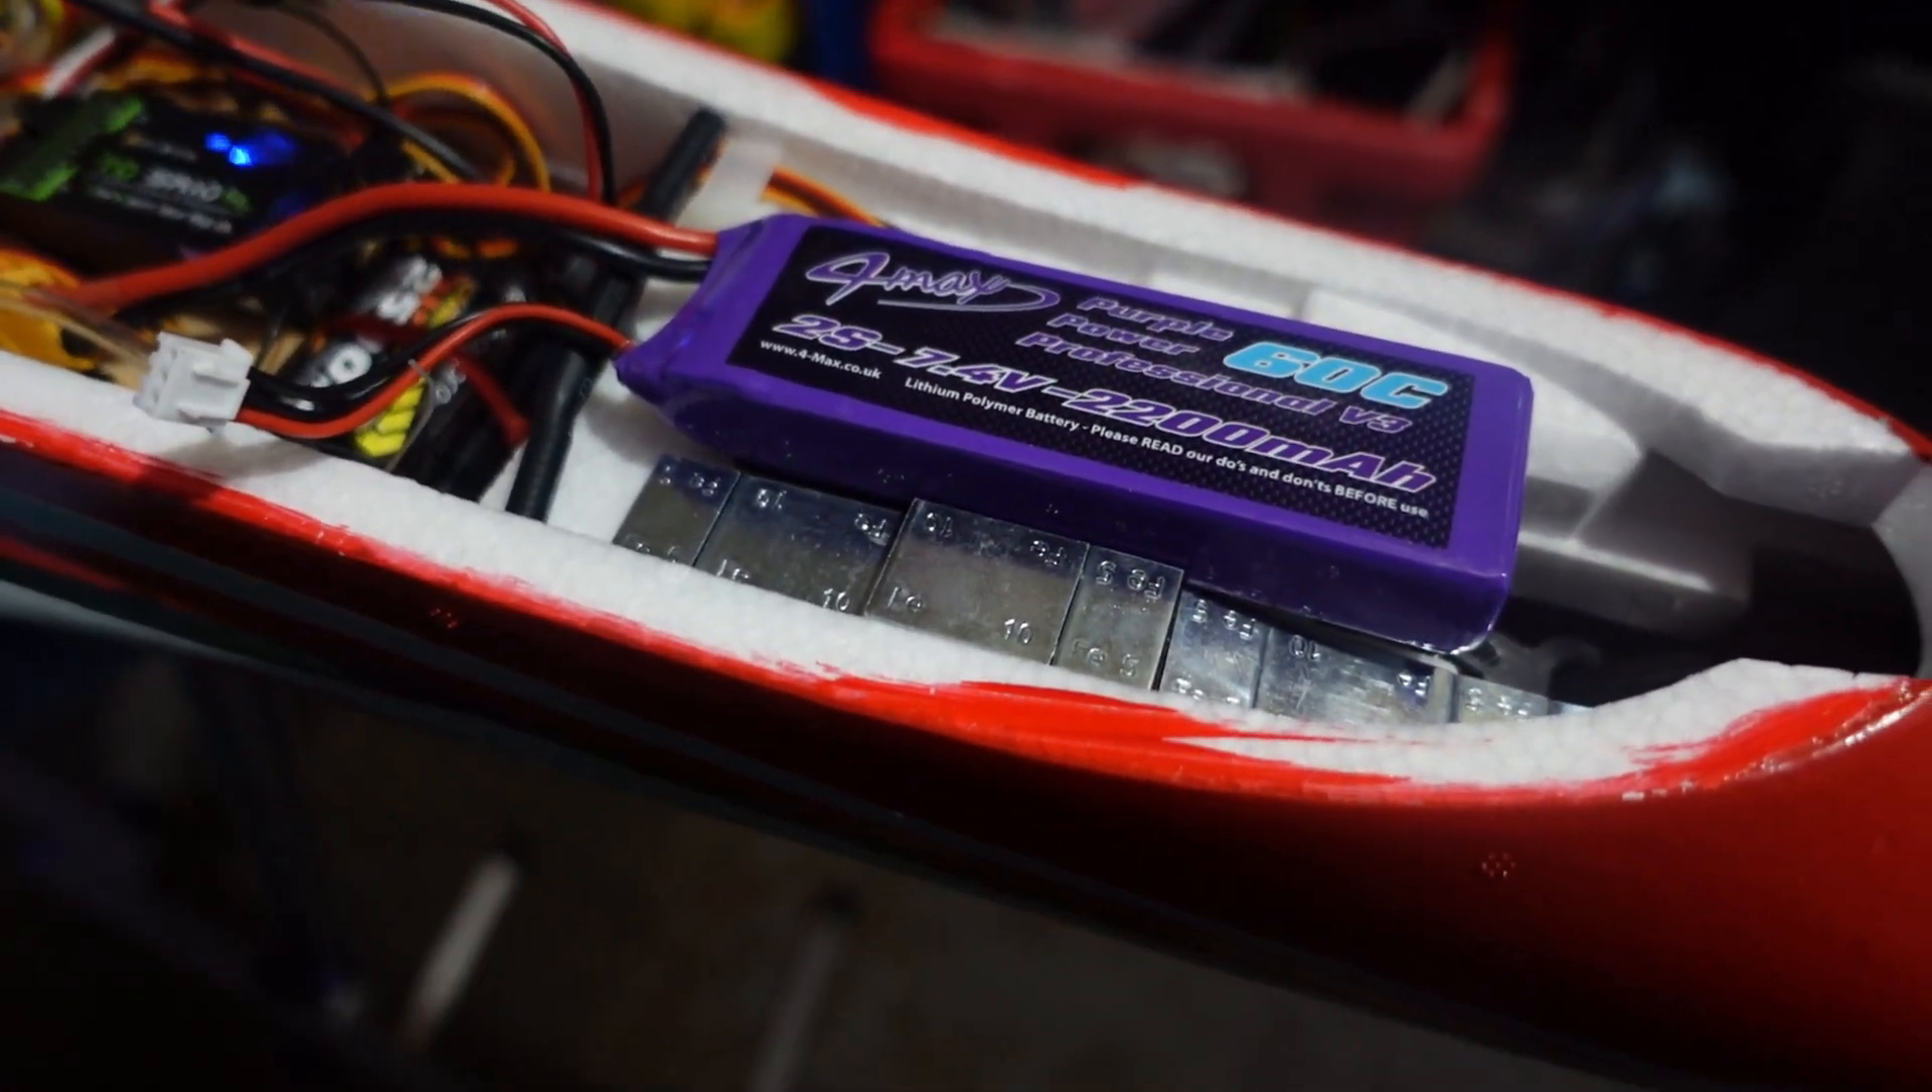And as you can see I've had to add some weight to the nose.